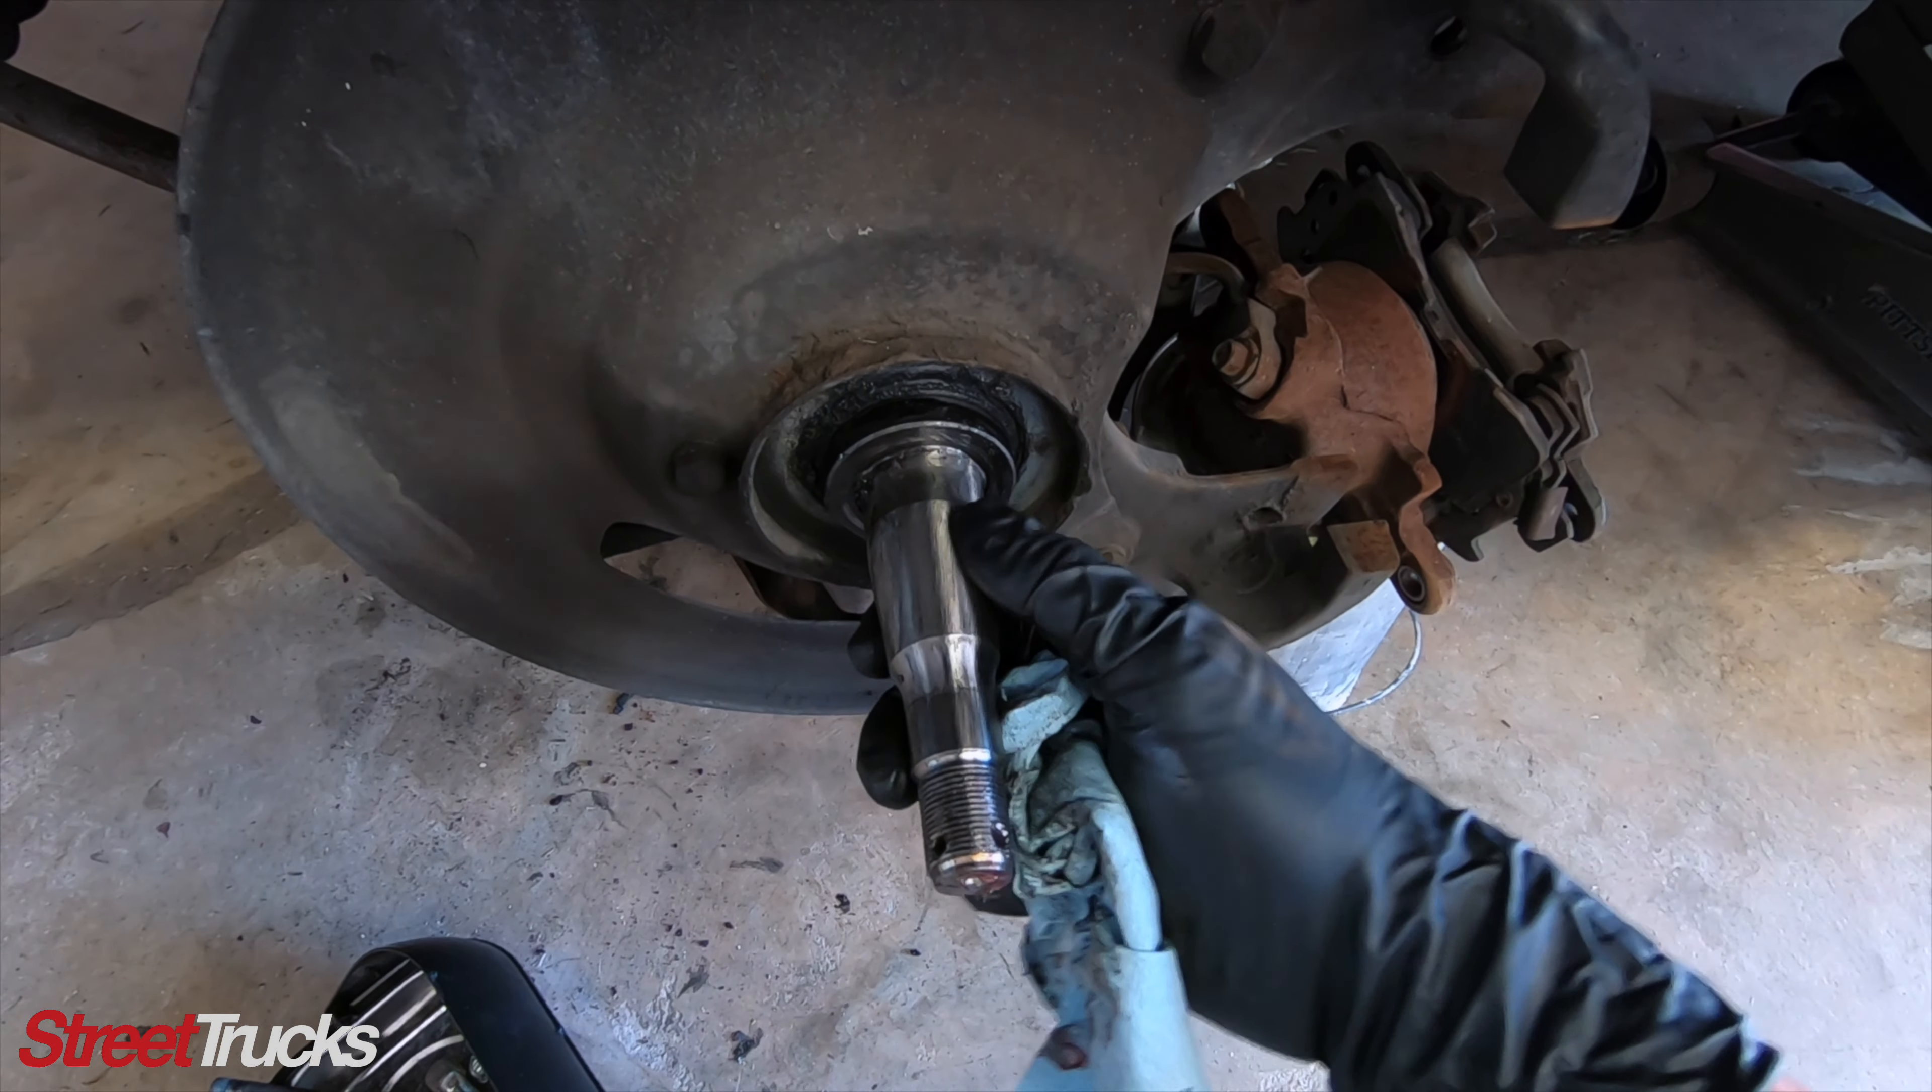All right, now the caliper is out of the way.